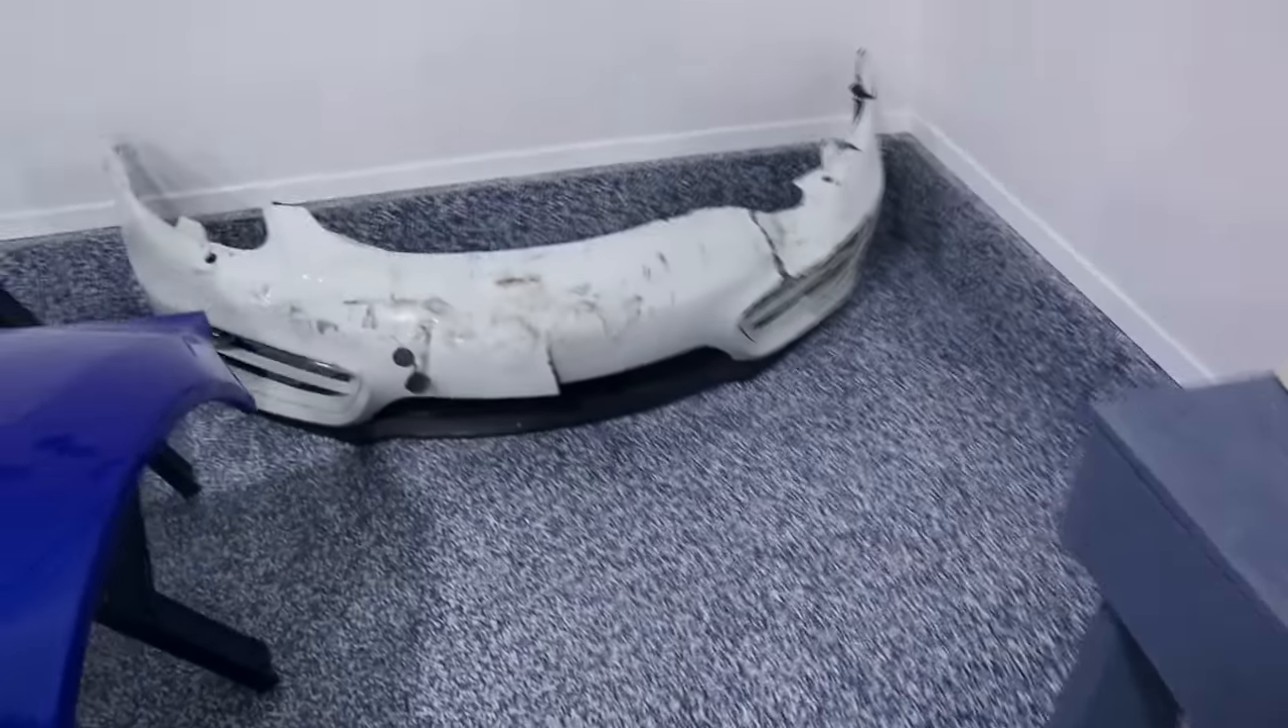All right, we have the front bumper off.